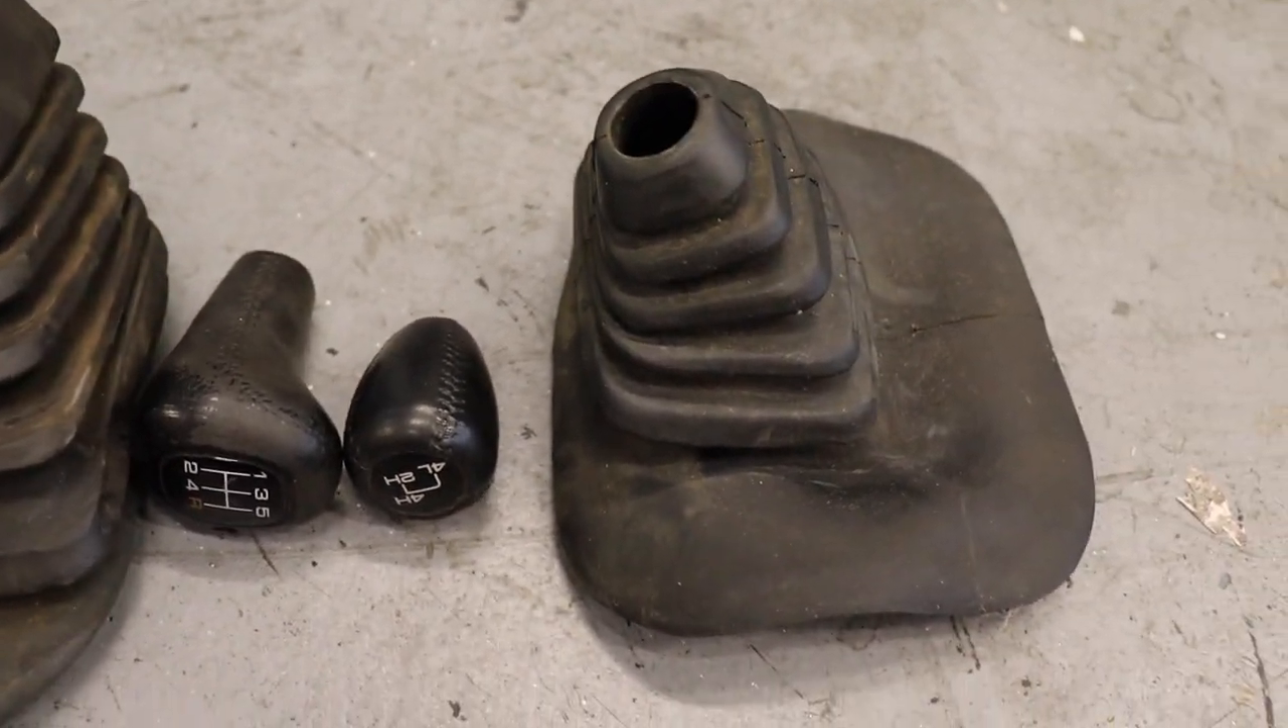To make it a little easier on ourselves, I've removed the shift boots and shifter knob for both the transmission and the four-wheel drive gearbox.